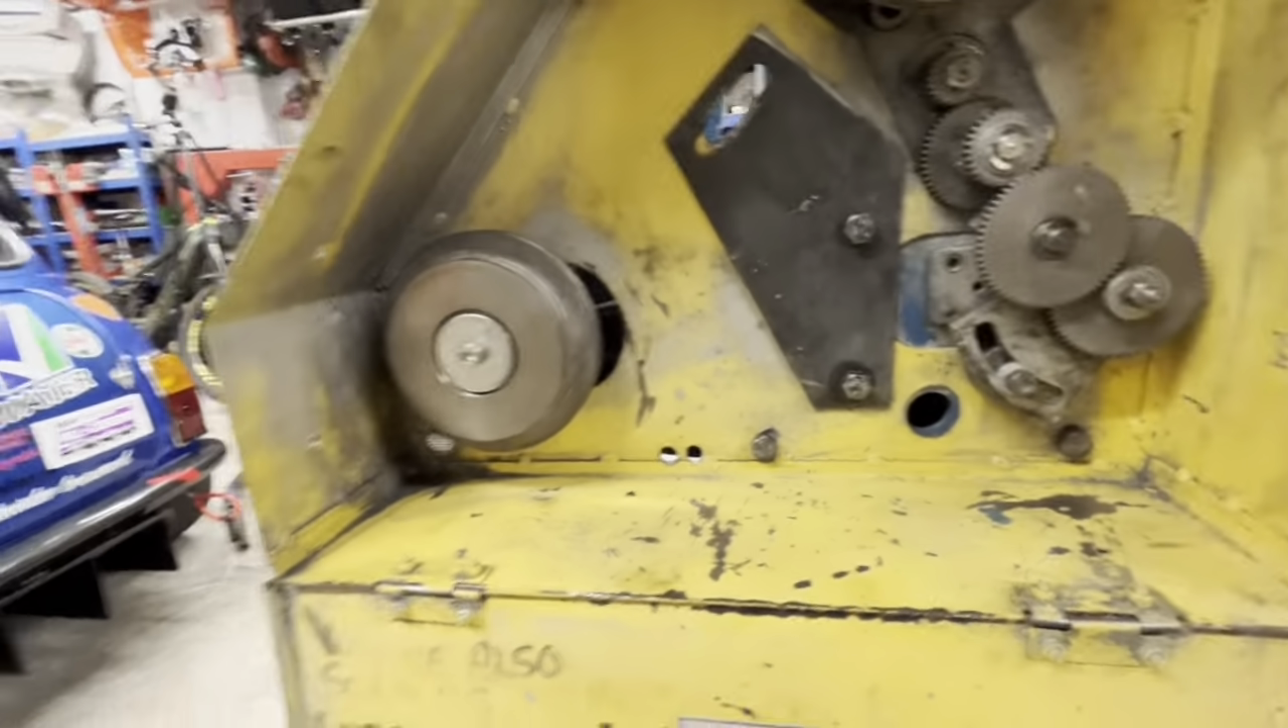We've got the pulley on.